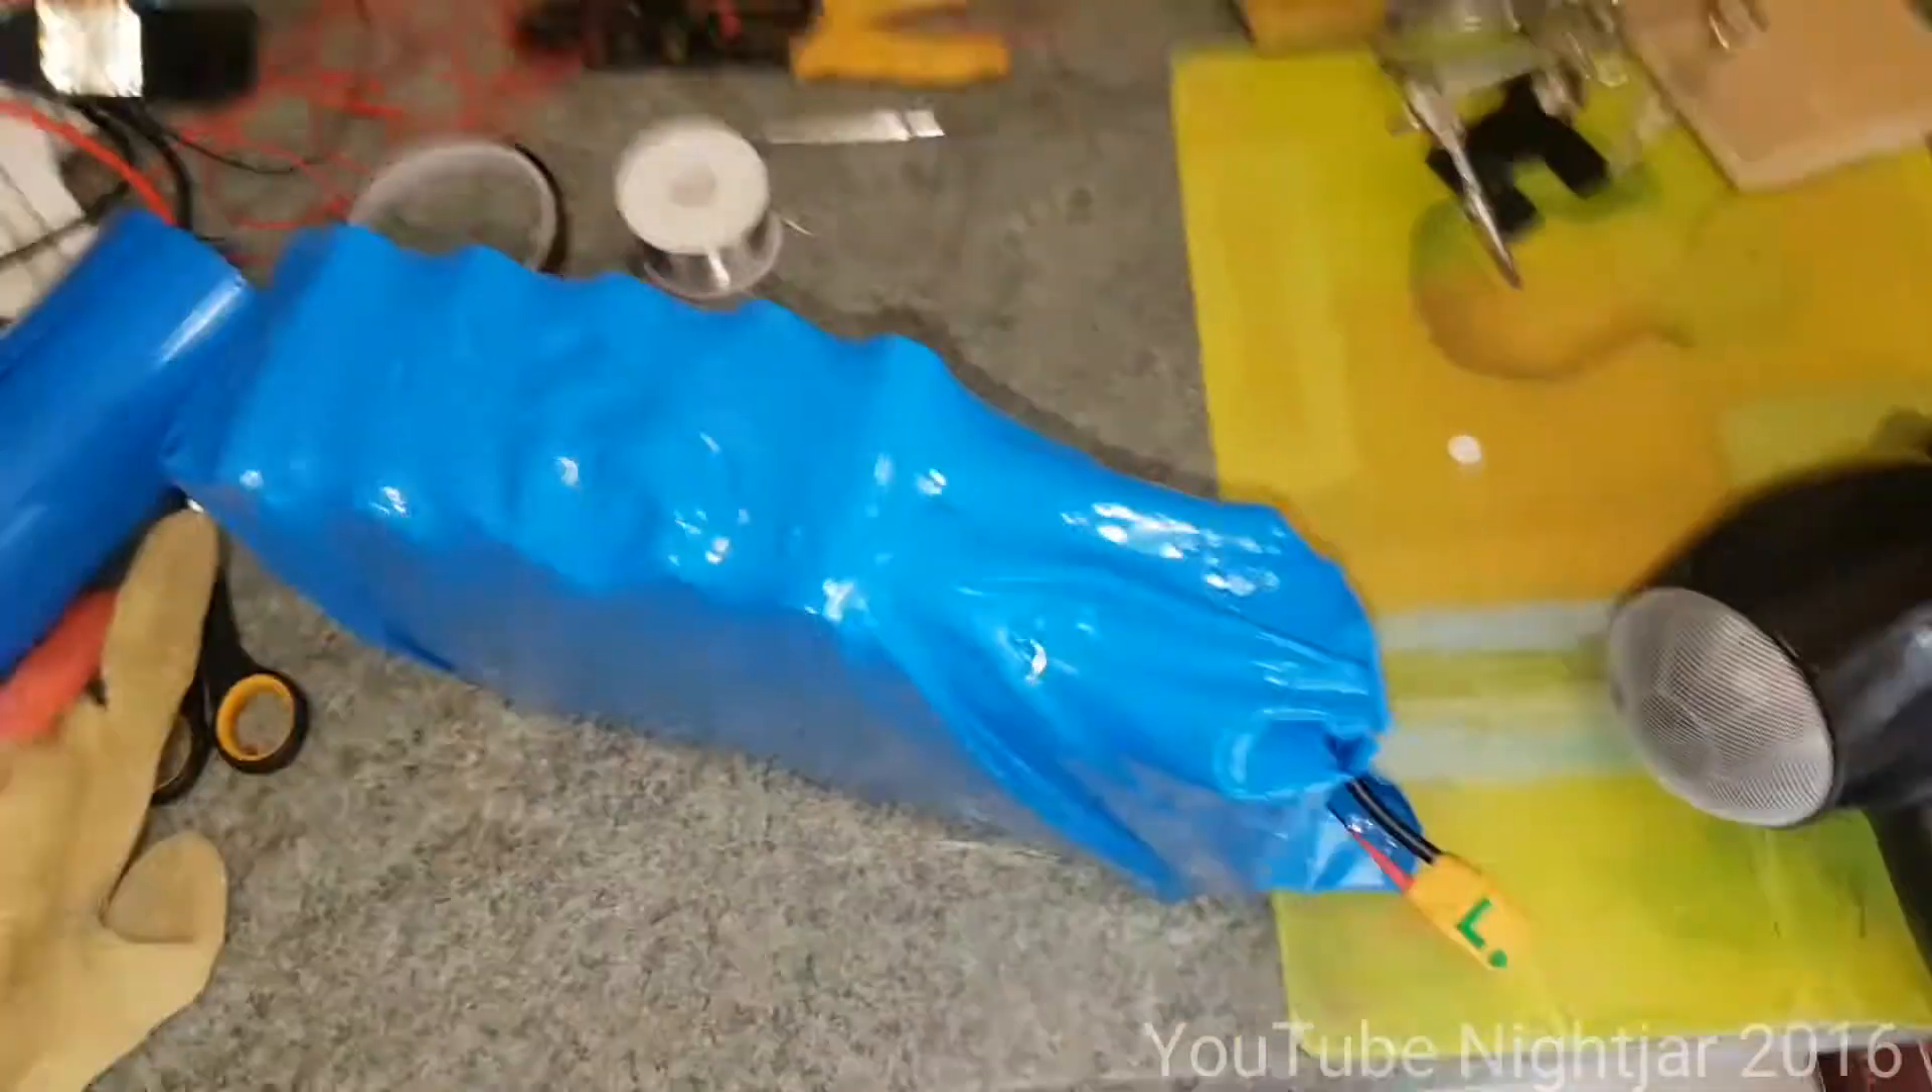So the battery is now shrink wrapped.